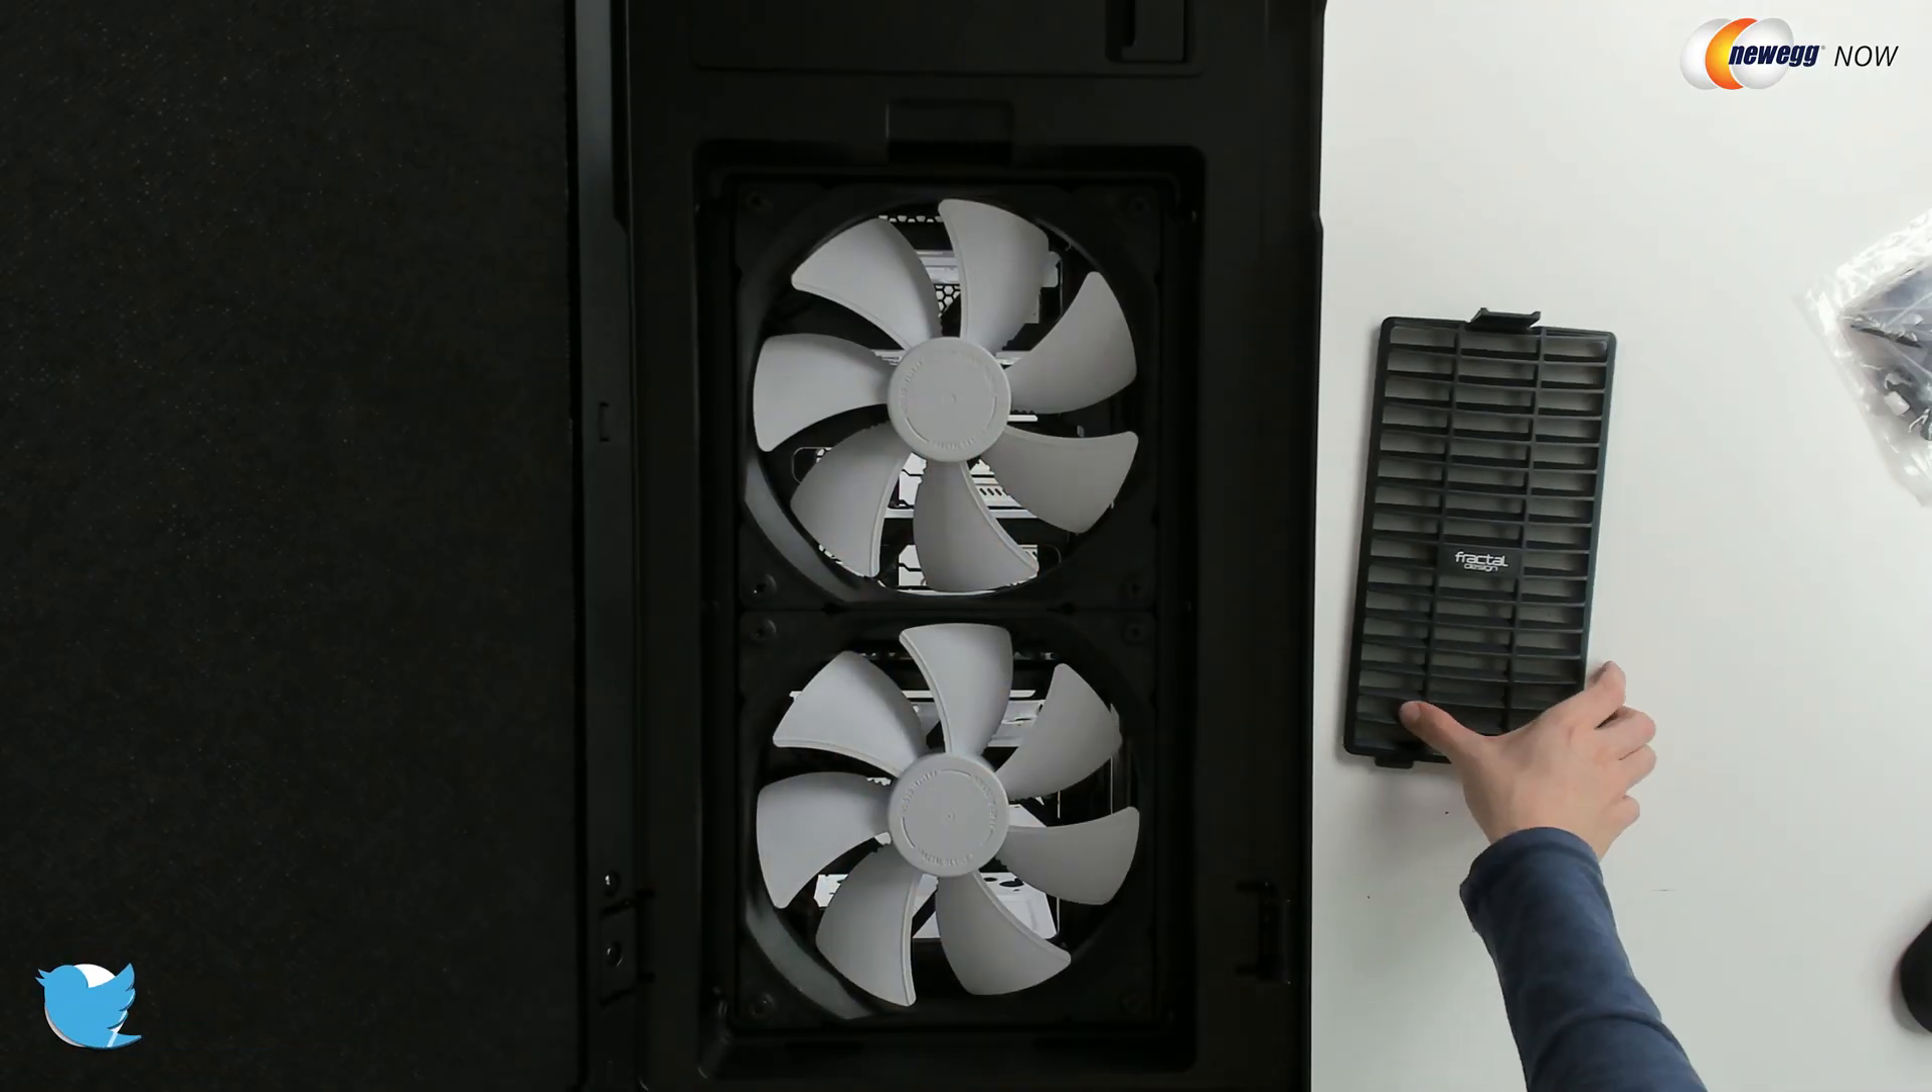Now you can see we have both fans installed on the front.